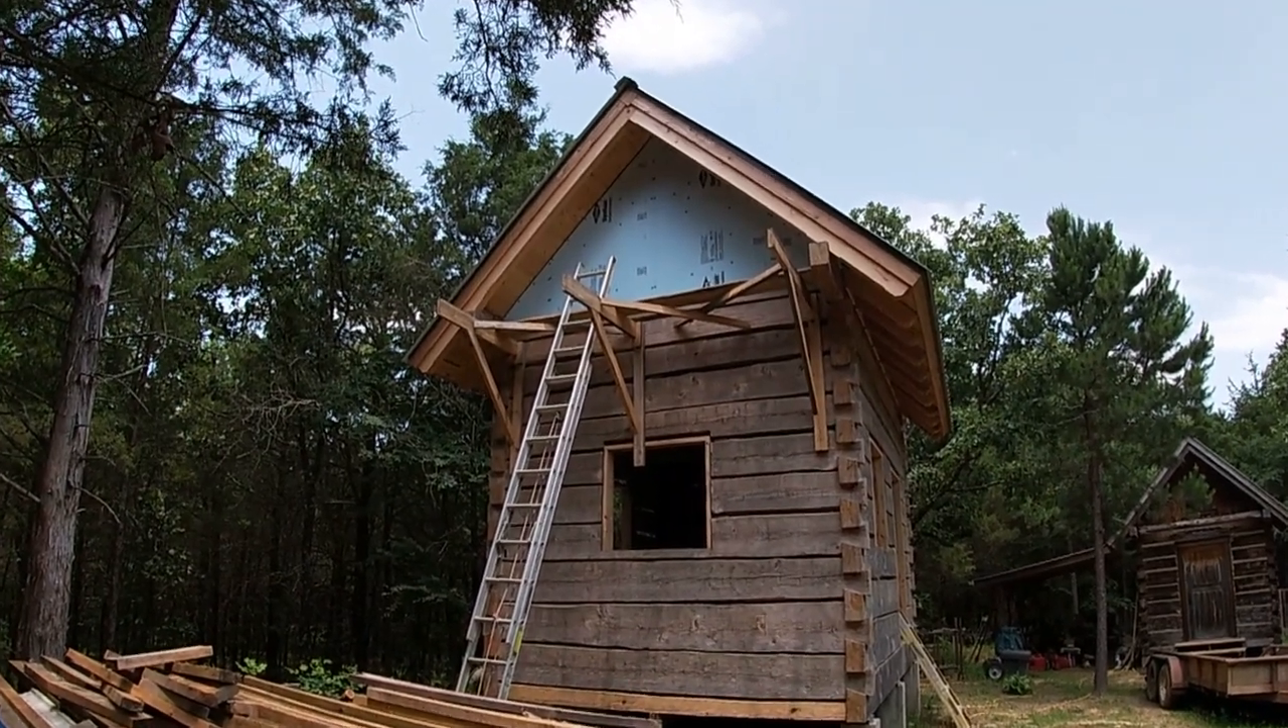Well I was able to get that insulation board on before the sun came over on this side.